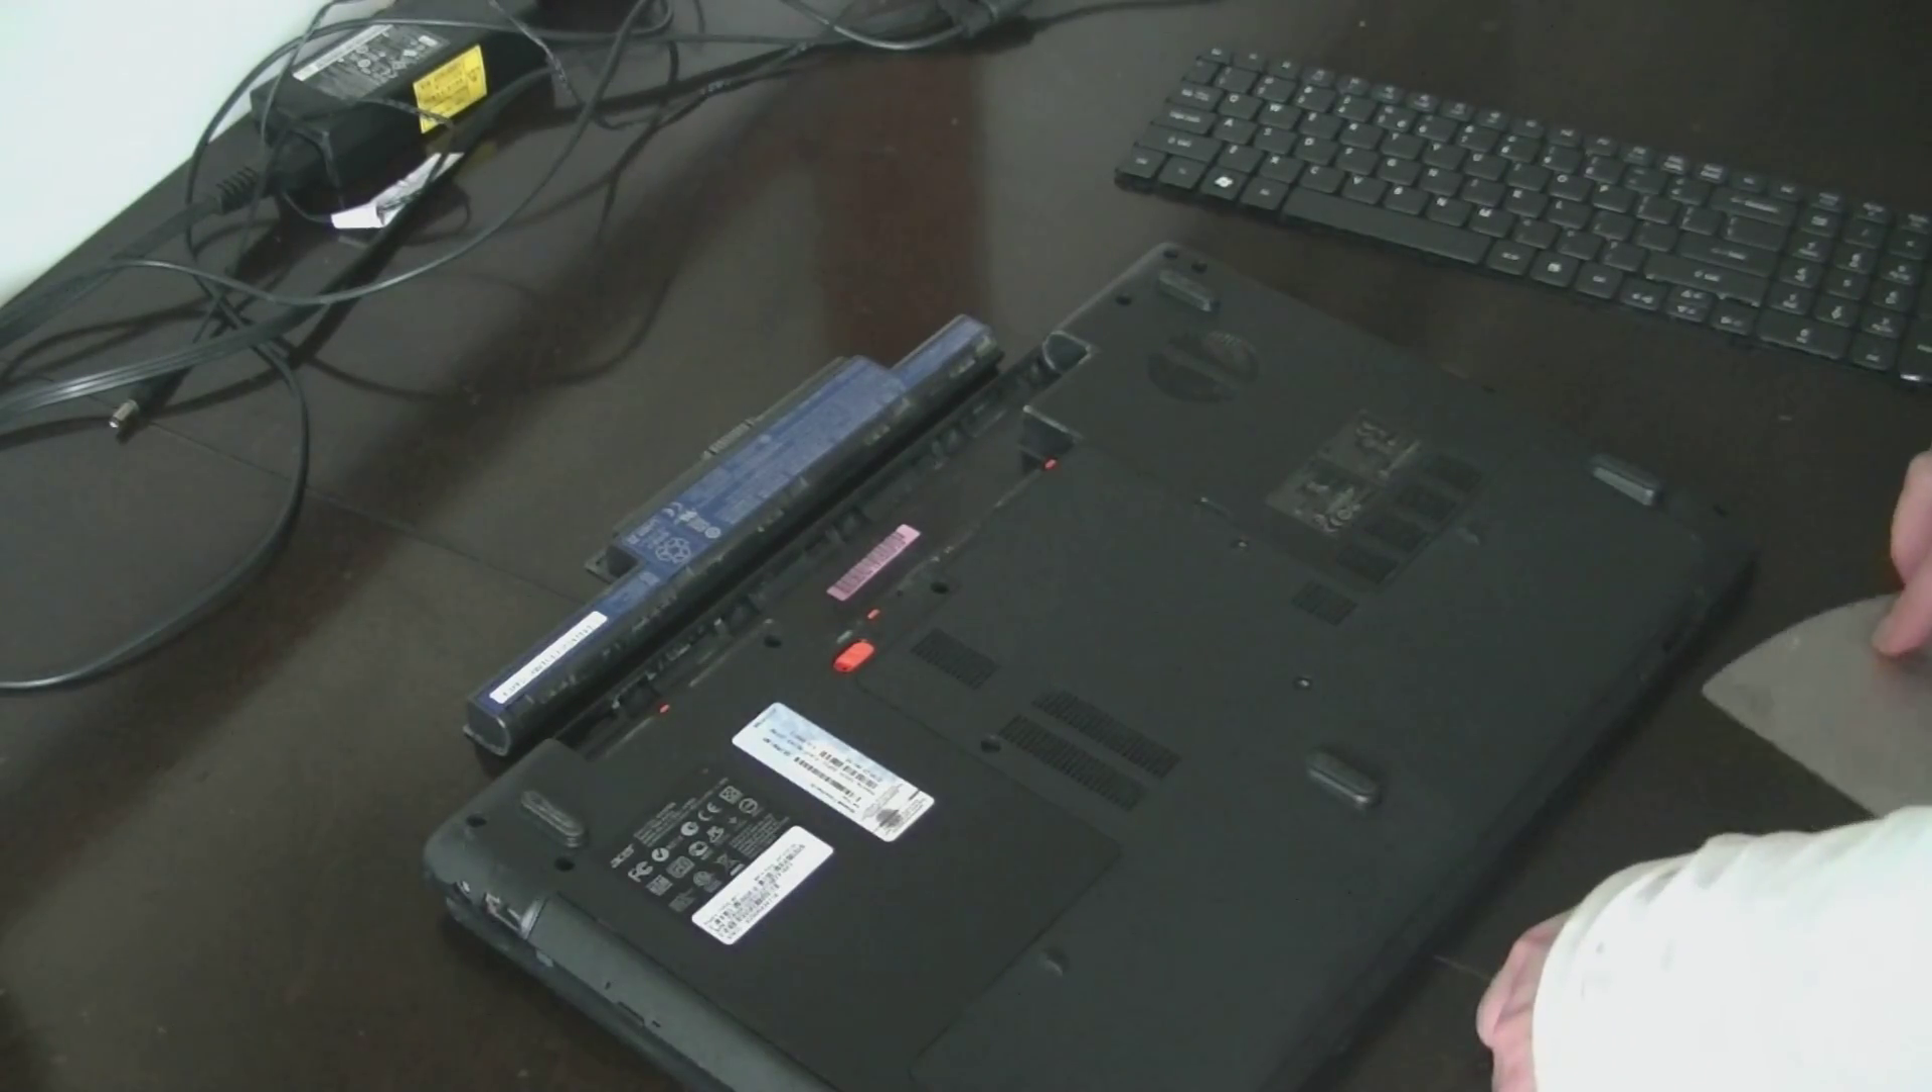And voila, the battery comes right off.